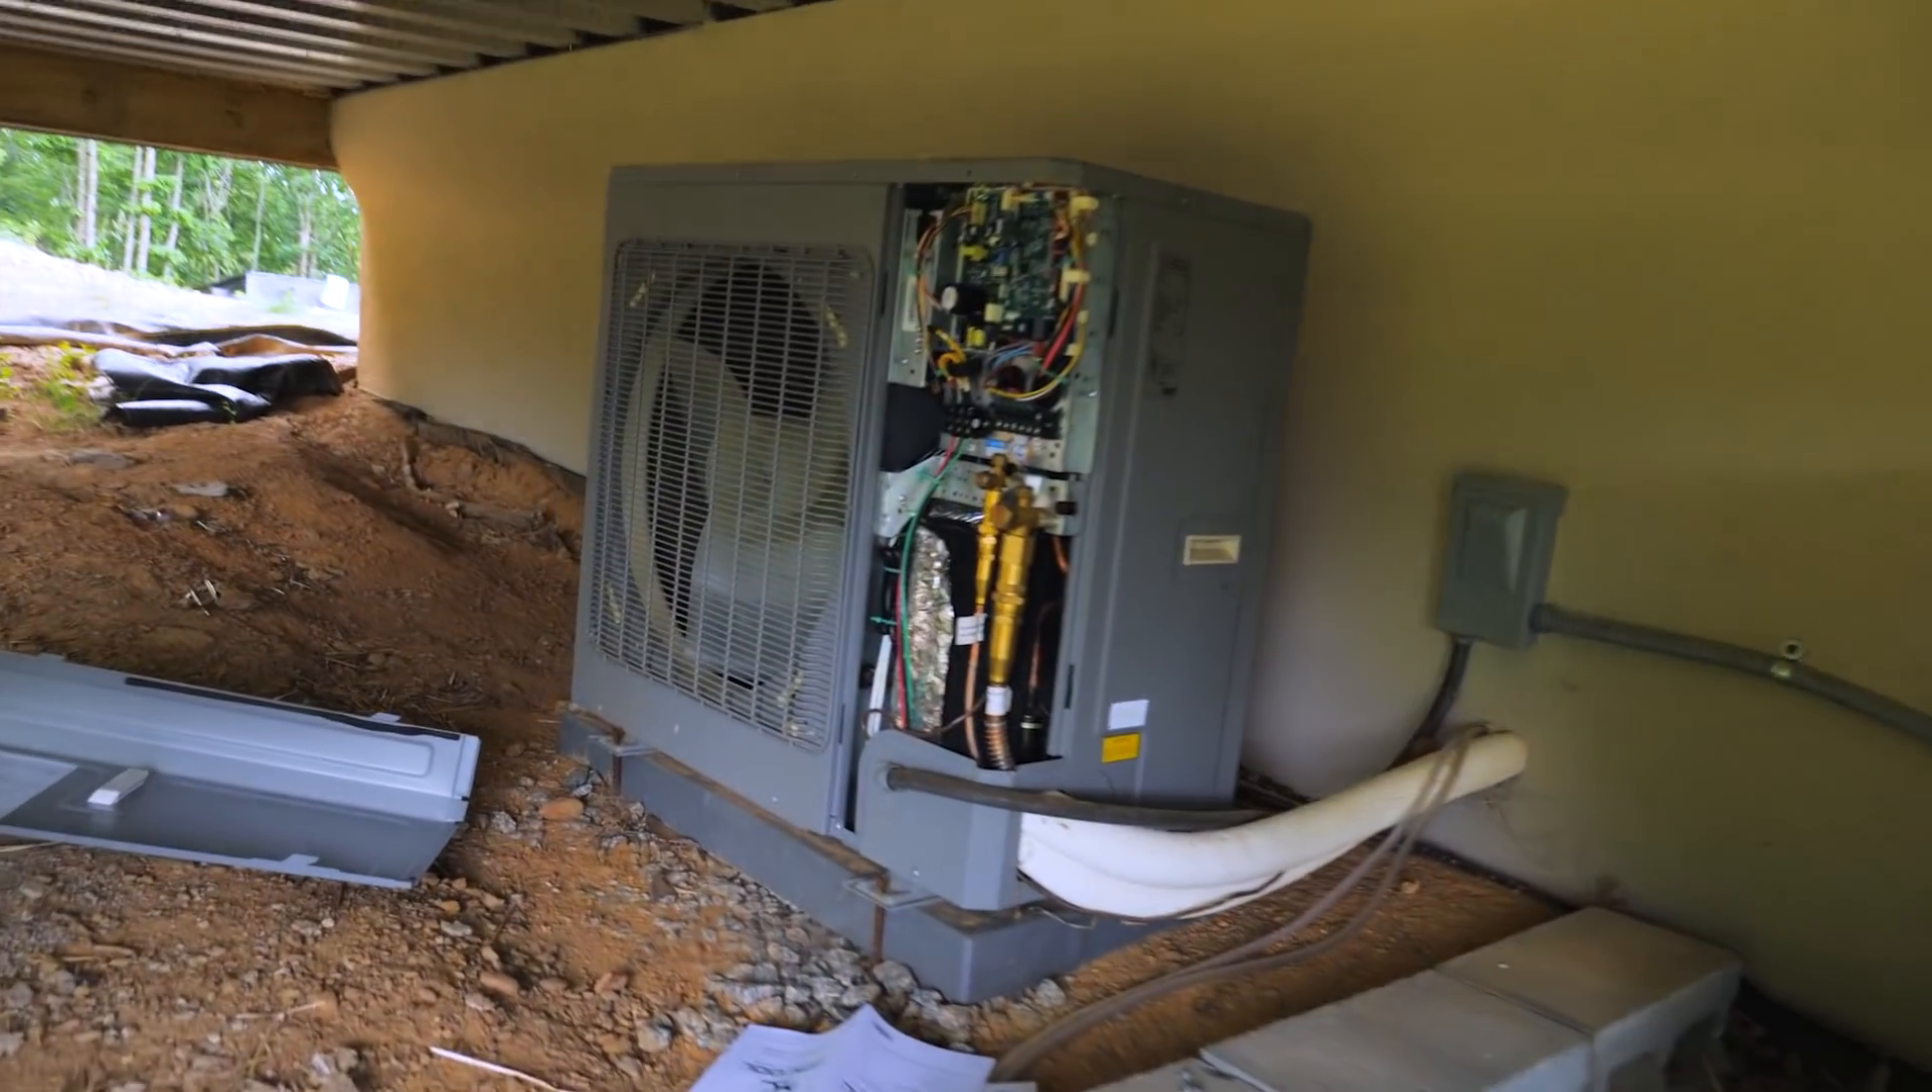All right, I got the cover off and here's the control board.